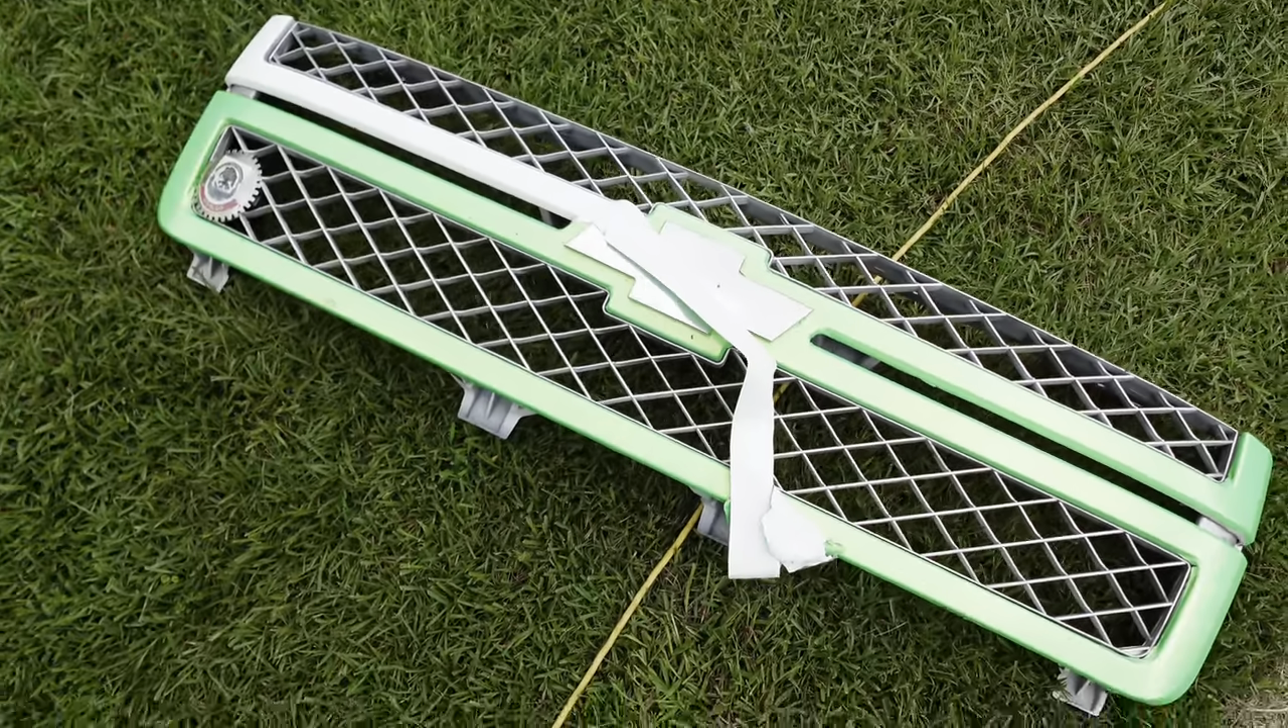I already took out my grill i started taking off the wrap.